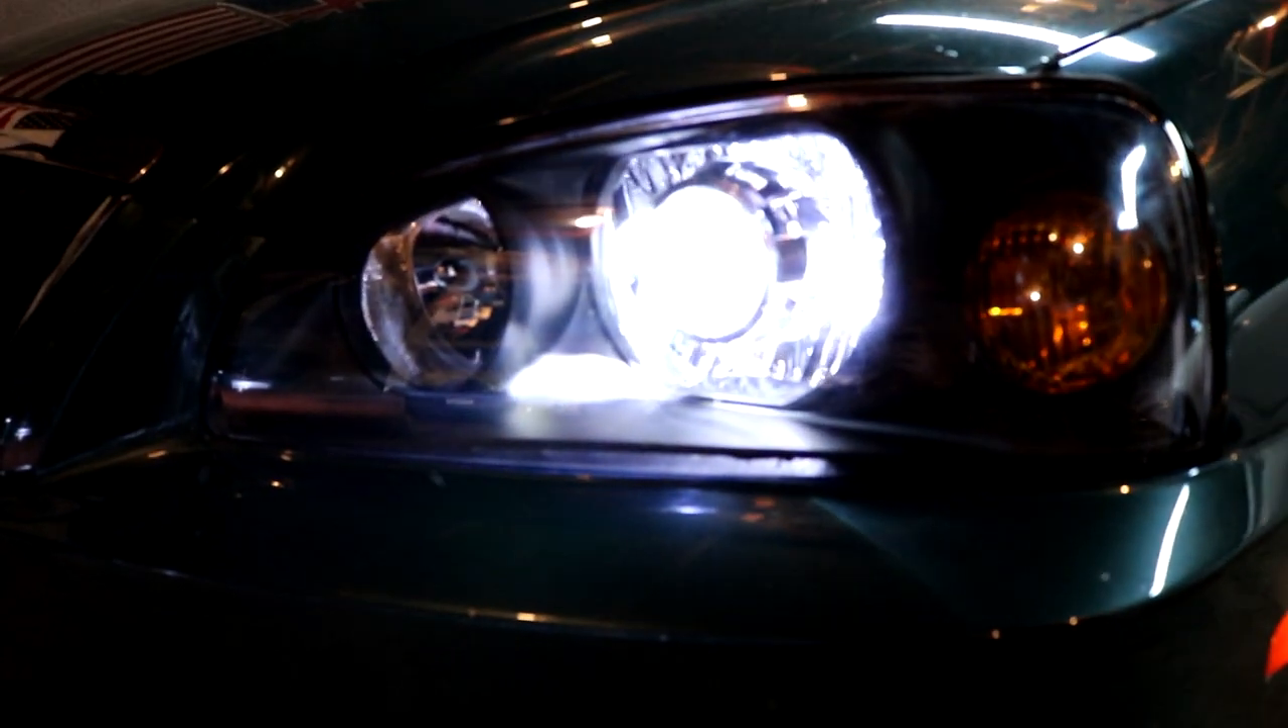The headlights are now back in and we are finally done.